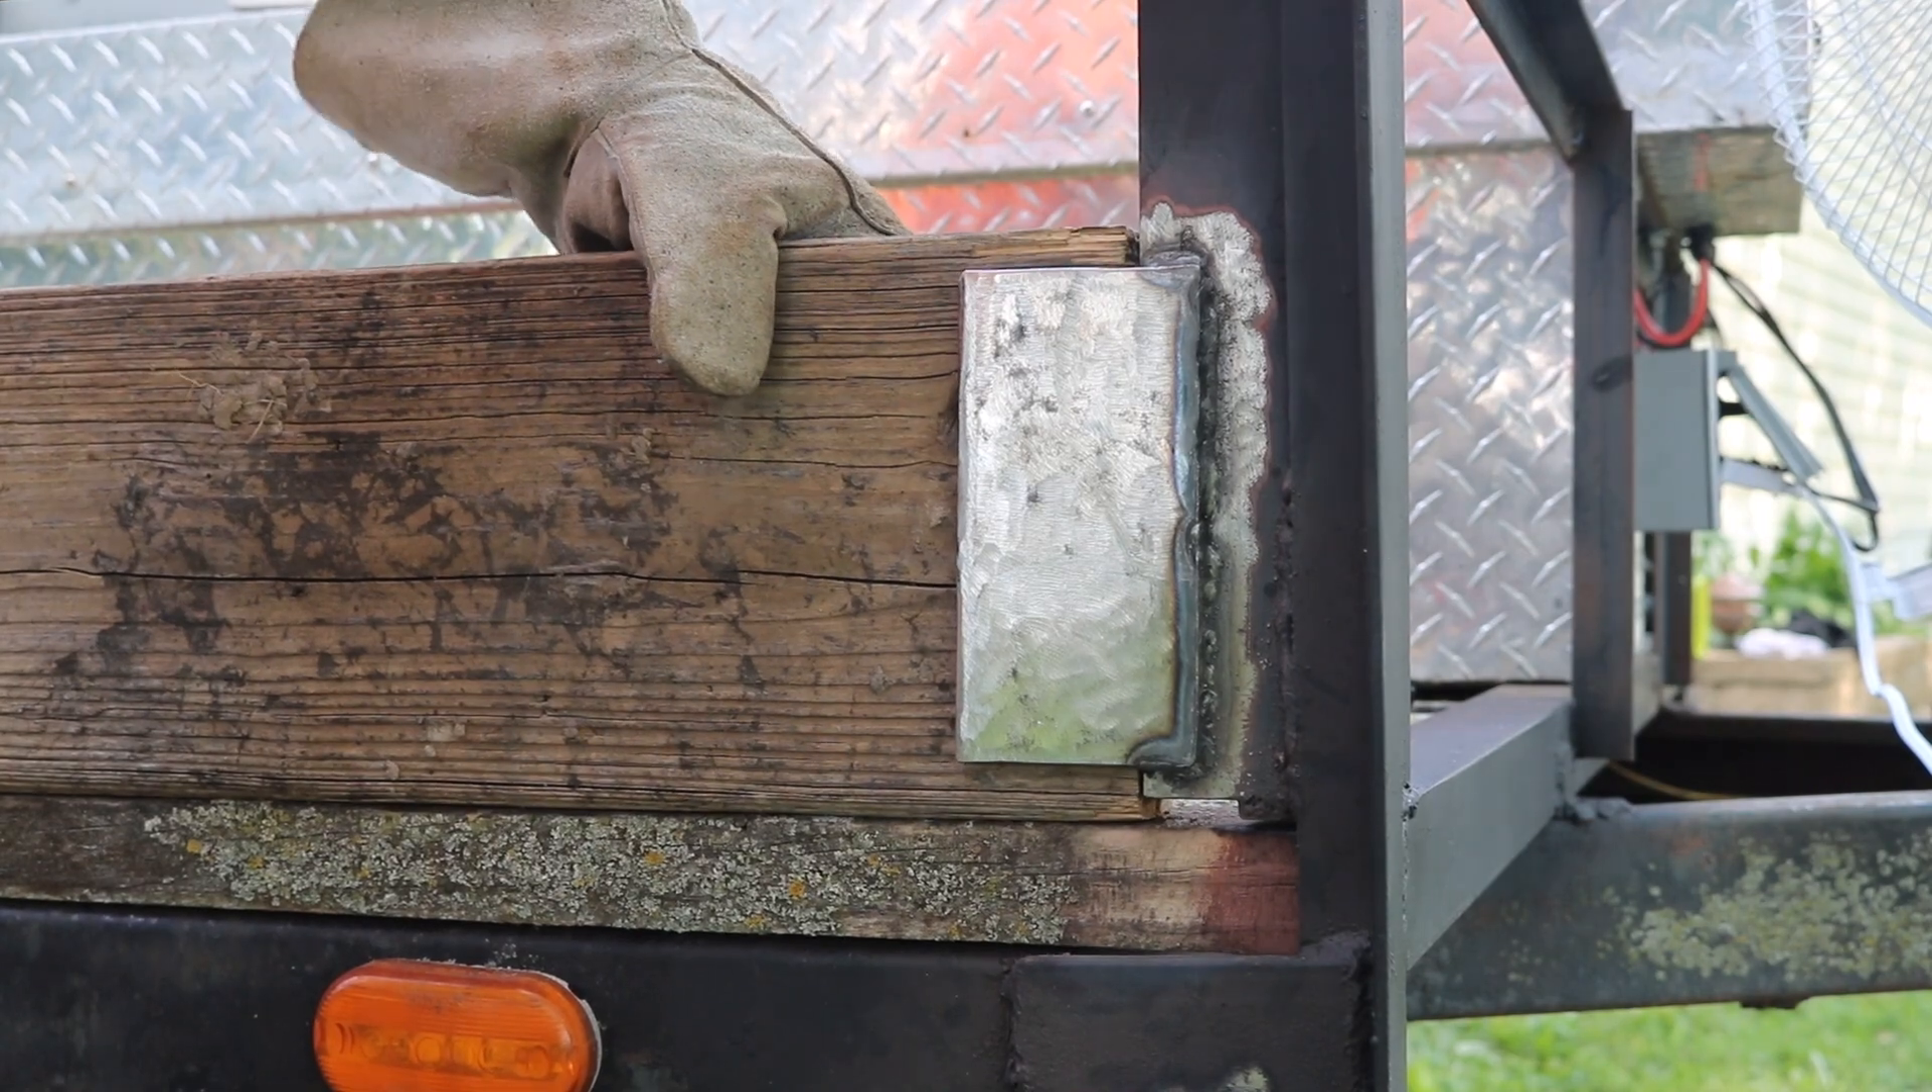I put the plank back in place to make sure everything lined up and I could decide where I wanted to mark my holes.